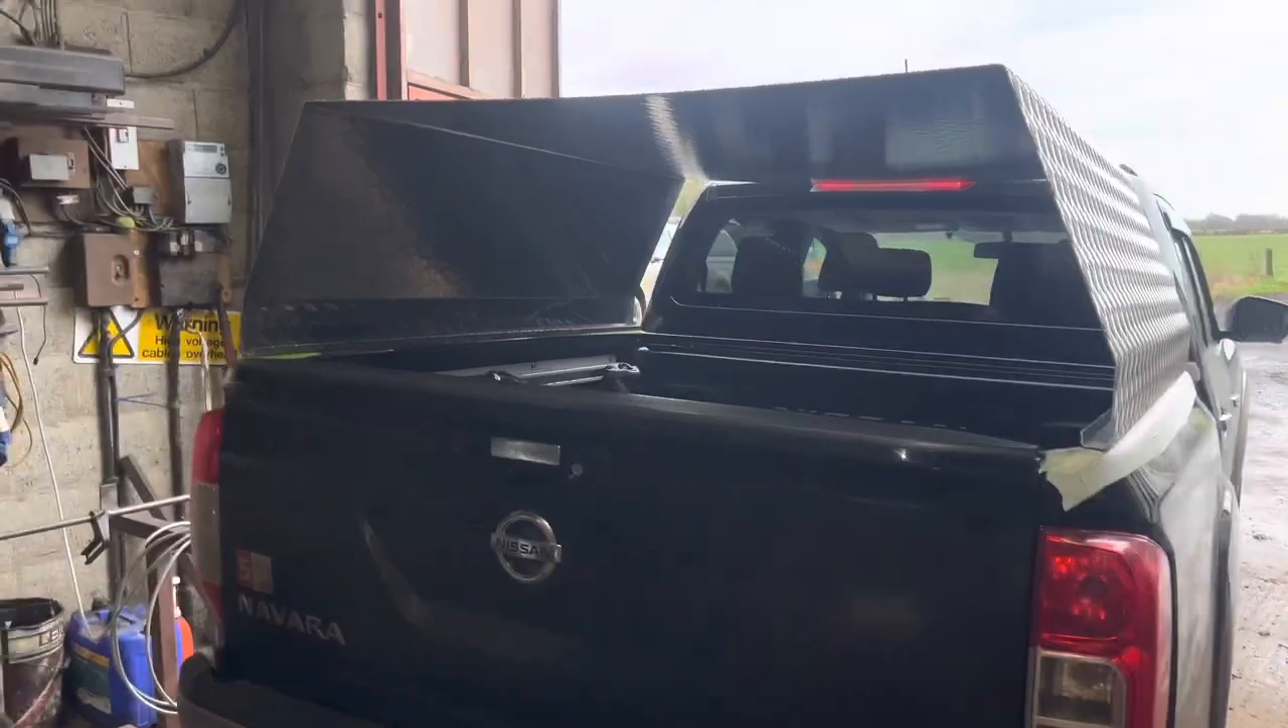We've got the folded aluminium piece on the car for a trial fit all looking good.